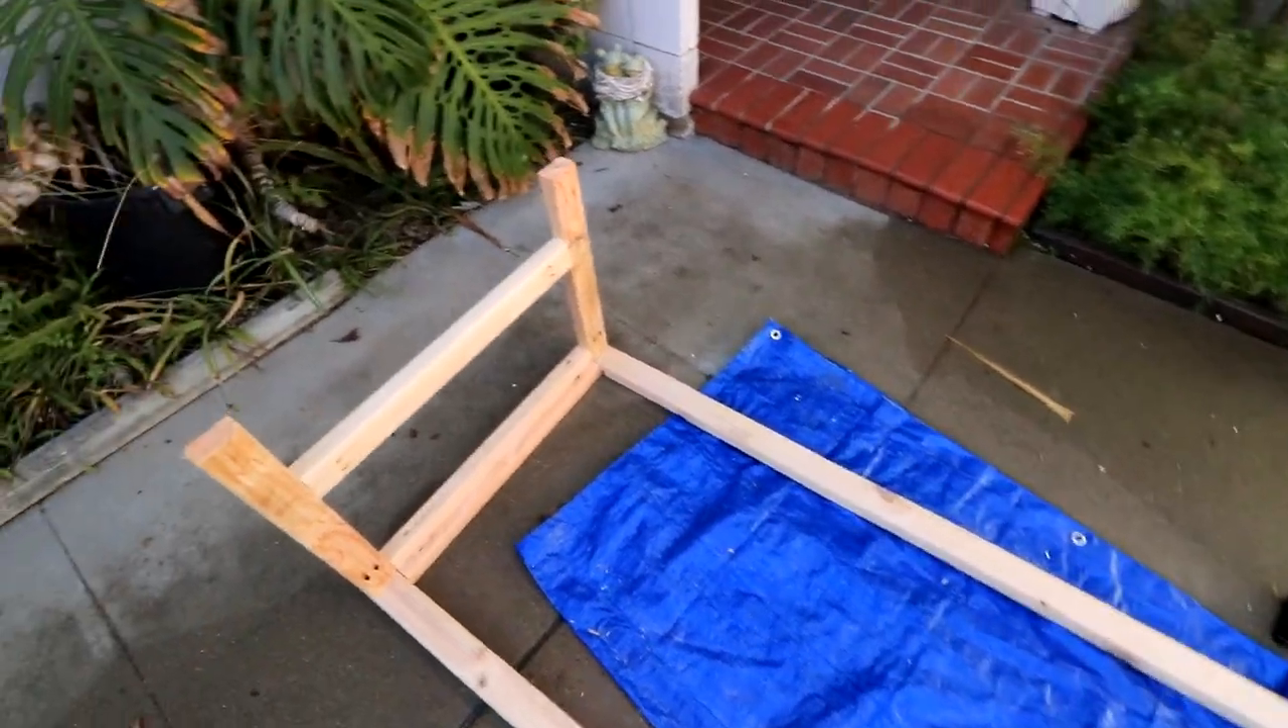I've got these cross supports added this is going to be the front end.